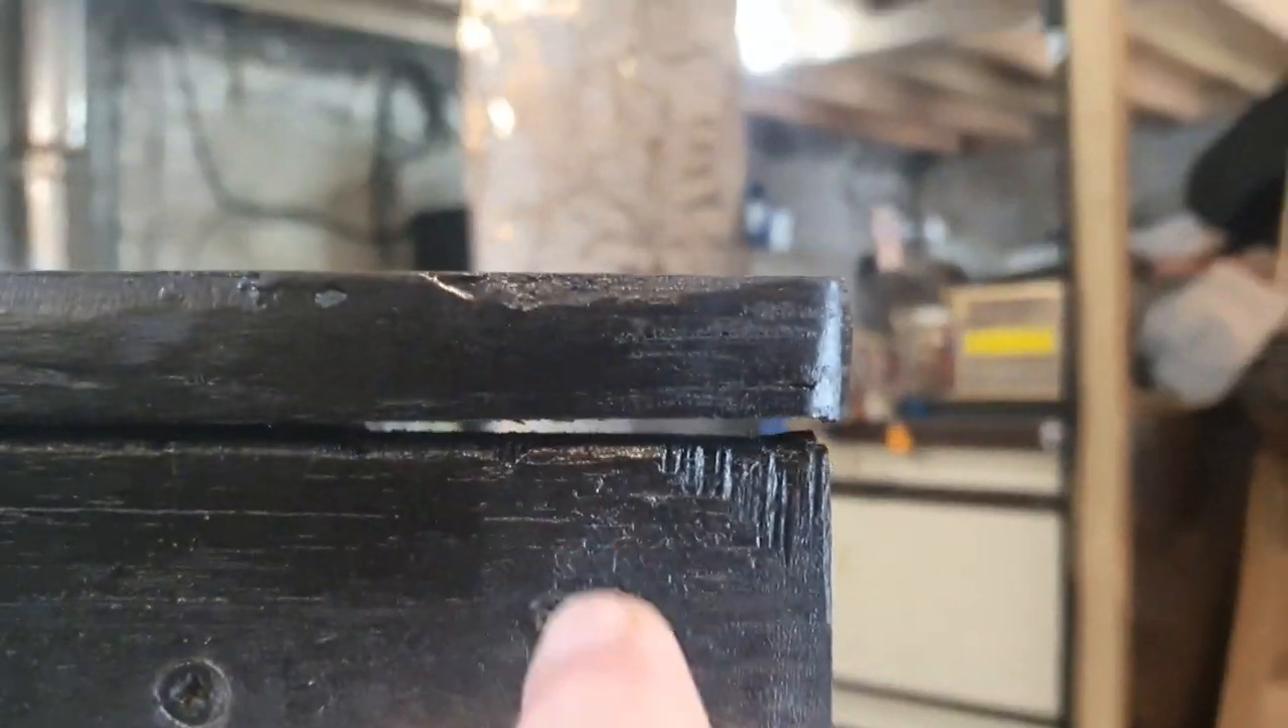There's a small gap here so i'm gonna have to use some filler for here.